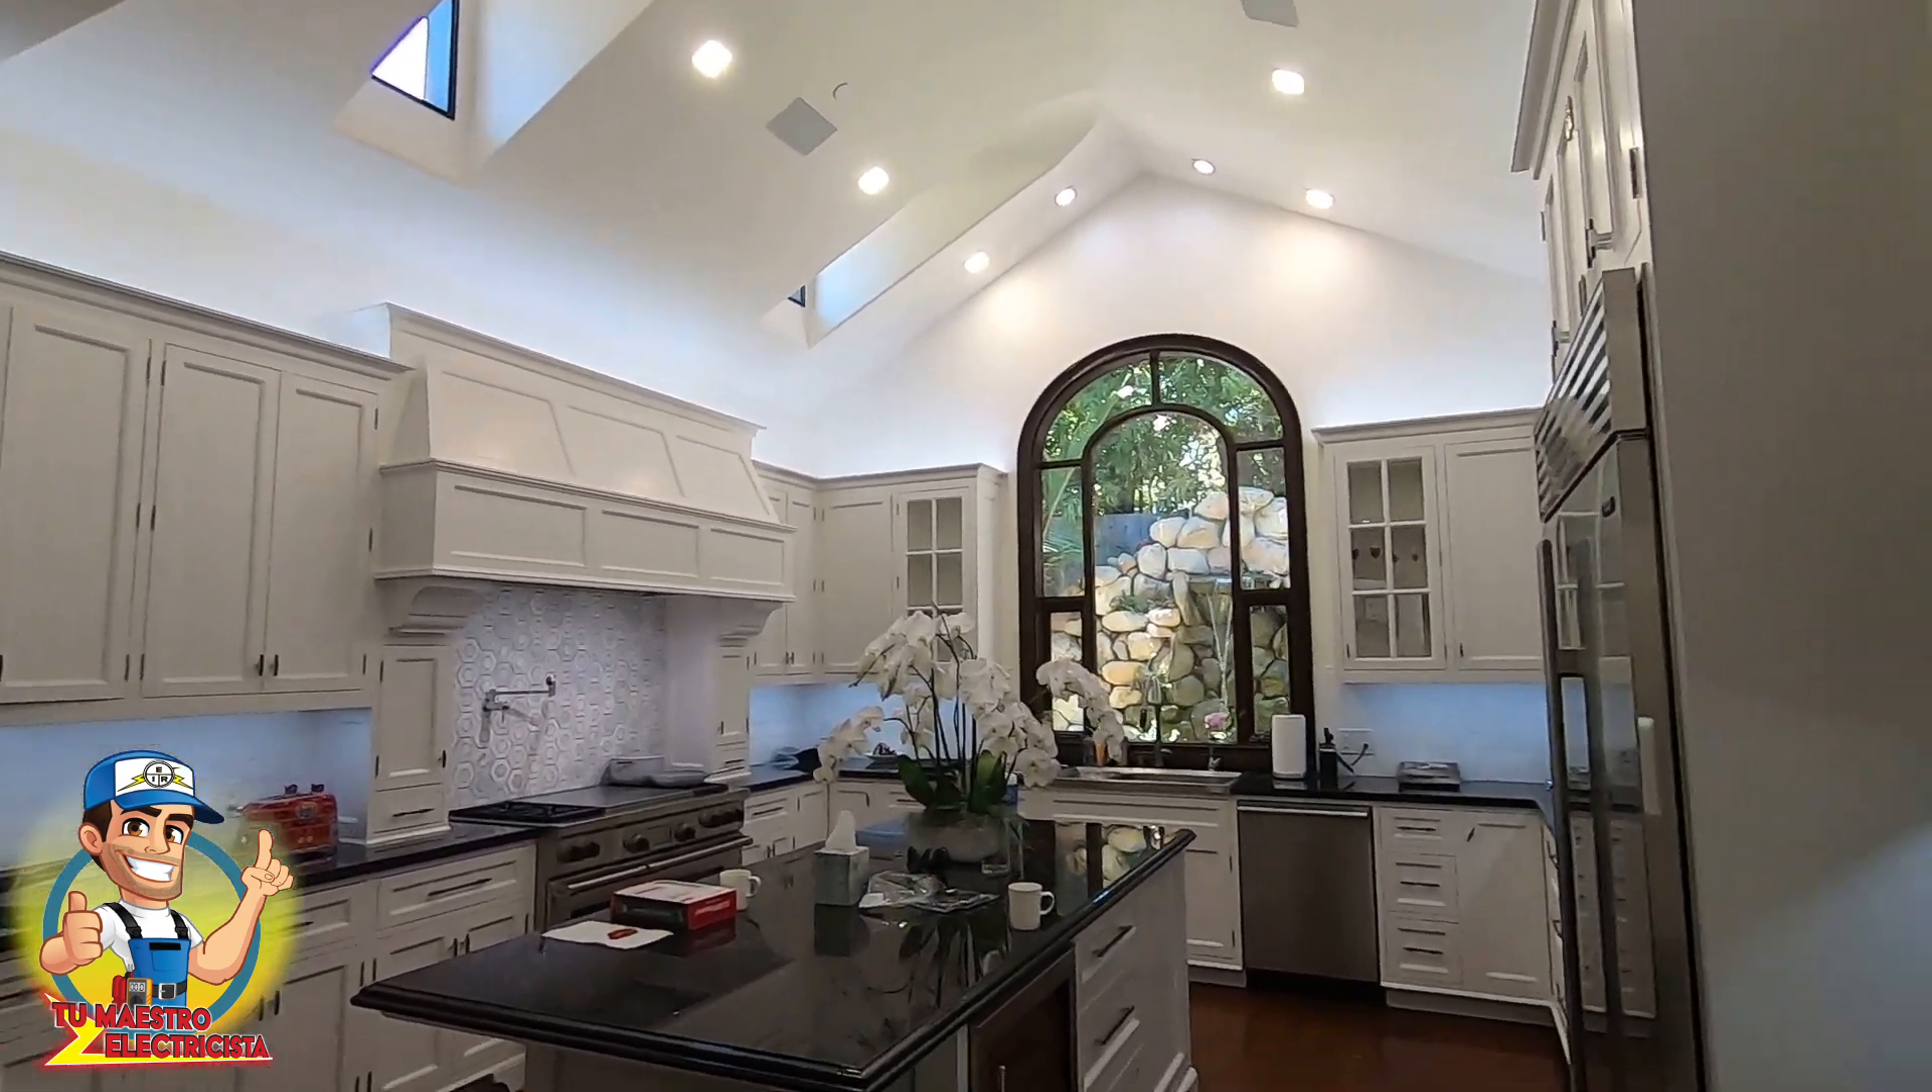Ya instalamos estas luces nuevas si aquí en el cielo nos quedaron bien.